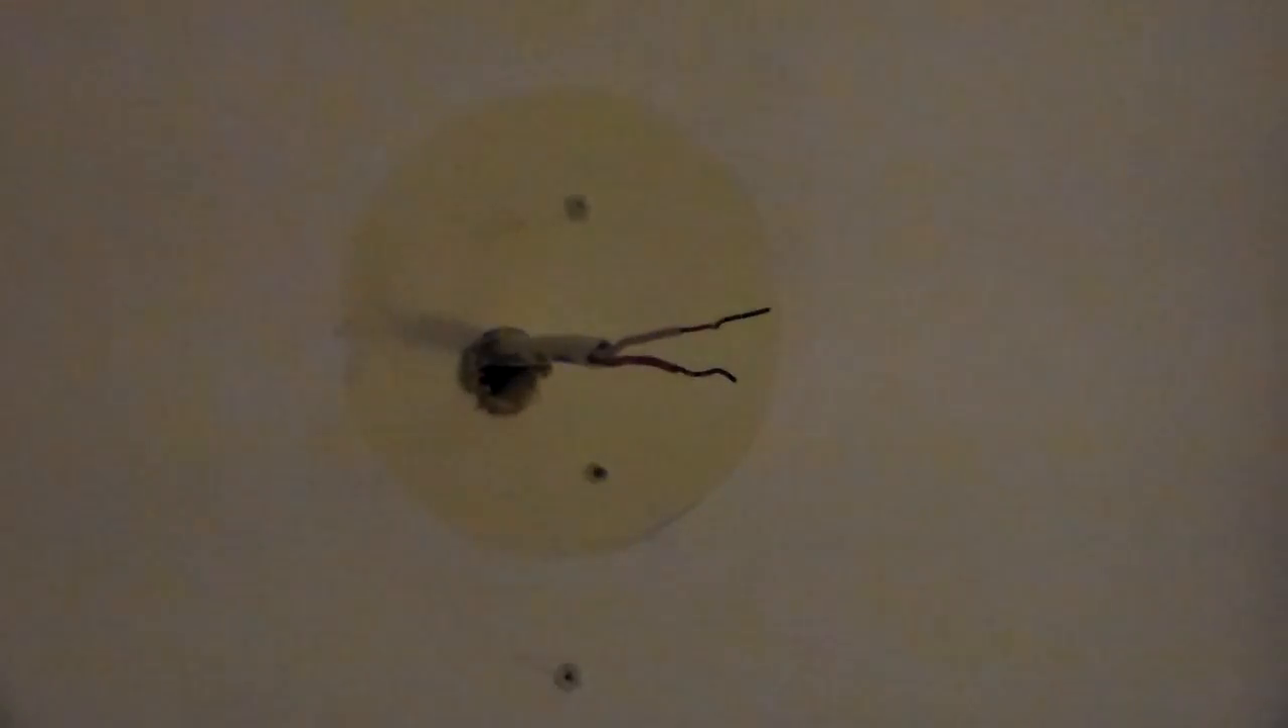Okay, once you have all the old hardware off, you'll see that we have the wire control coming out of the wall now.